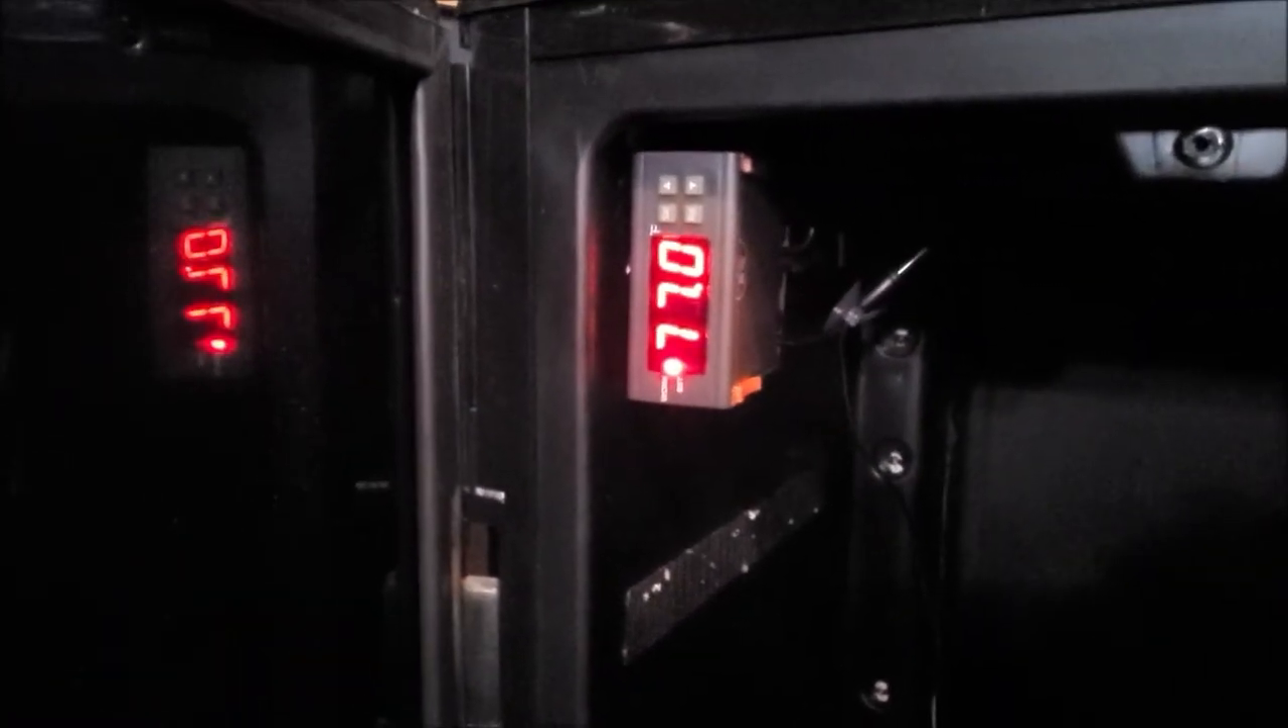So, I got our thermostat switch set in here. And, you can see it's showing 77.